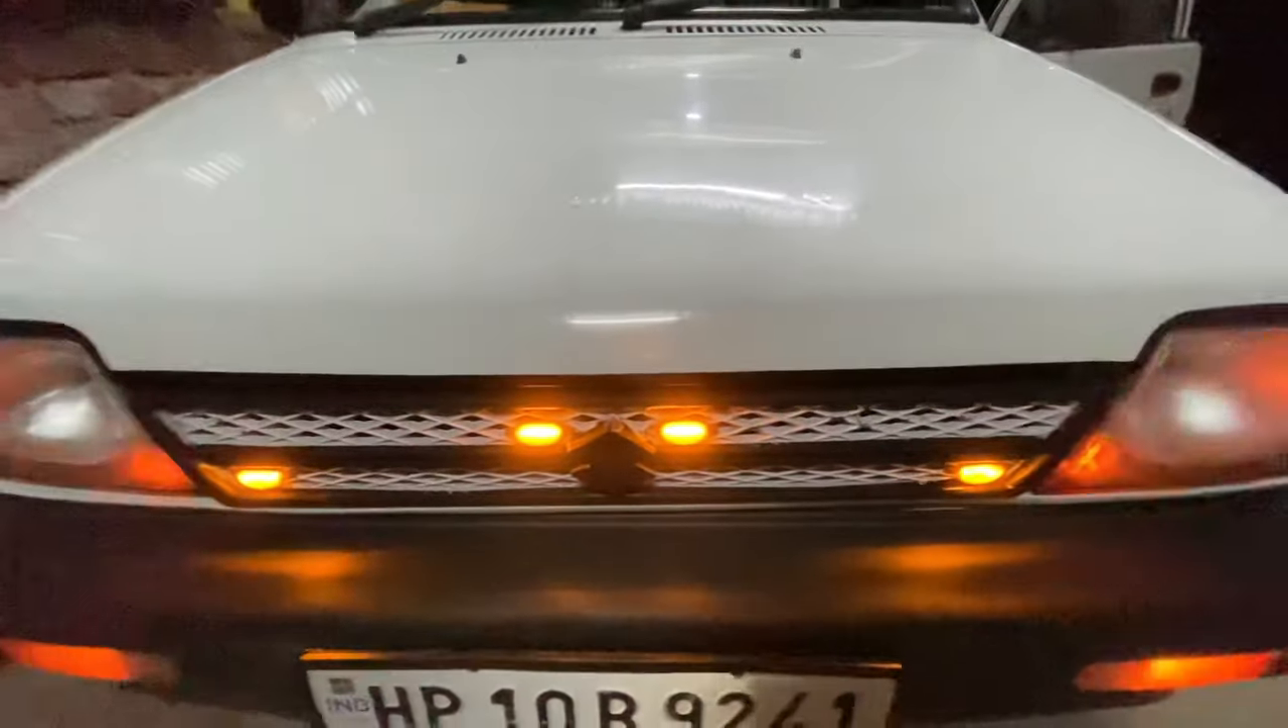तो गाइज लाइट लग चुकी हमारी।